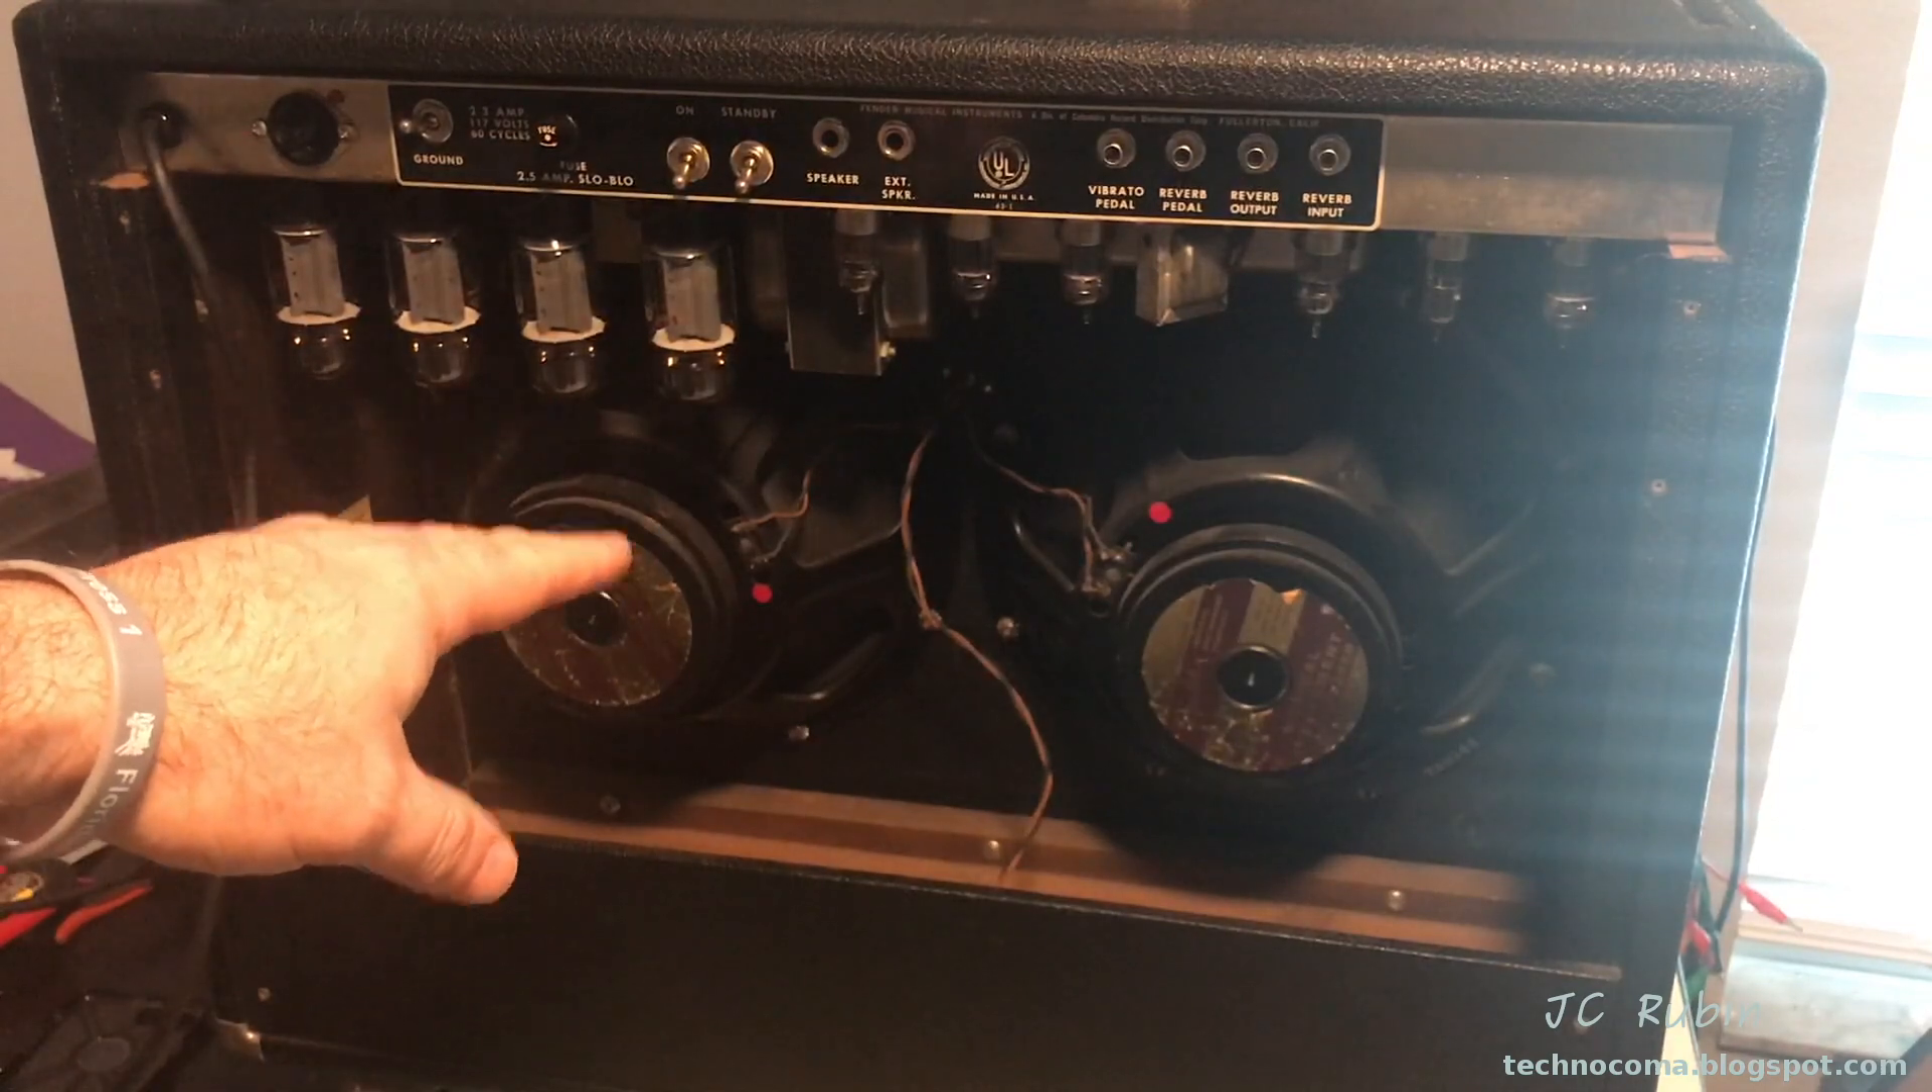I've got the amp back in the cabinet now.